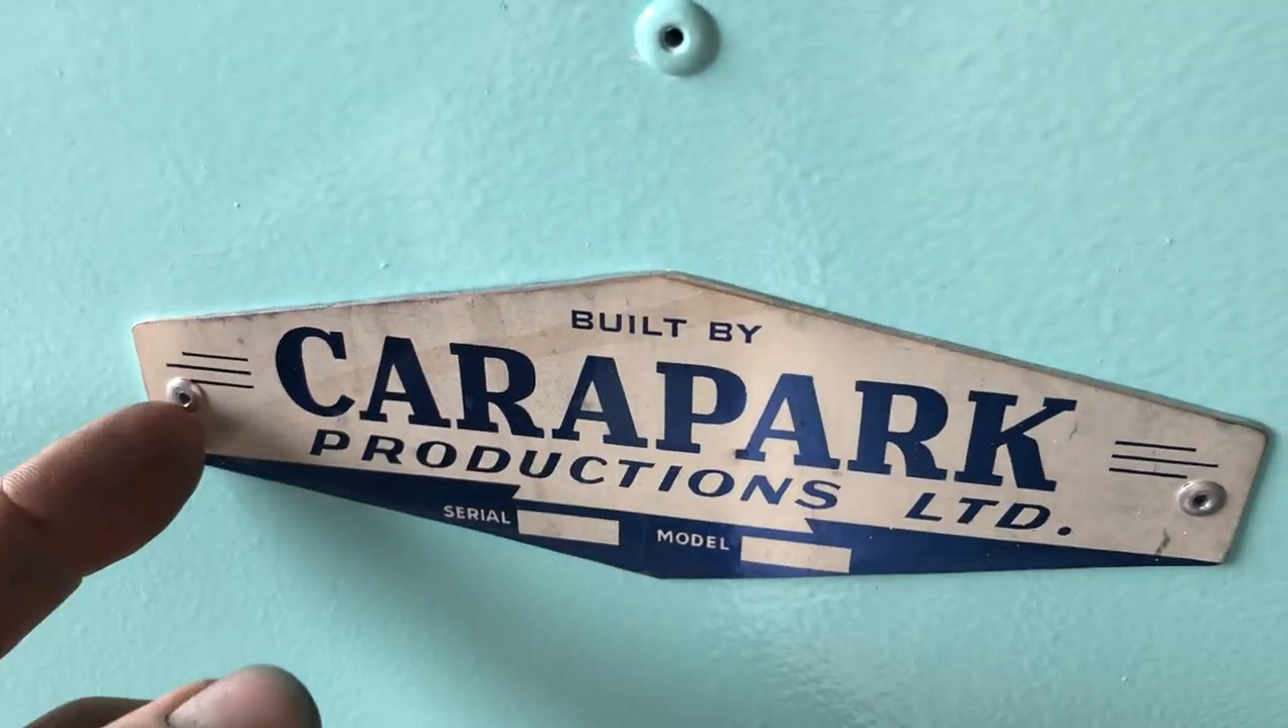You've reinstated the old Carapark sticker that came off the back.